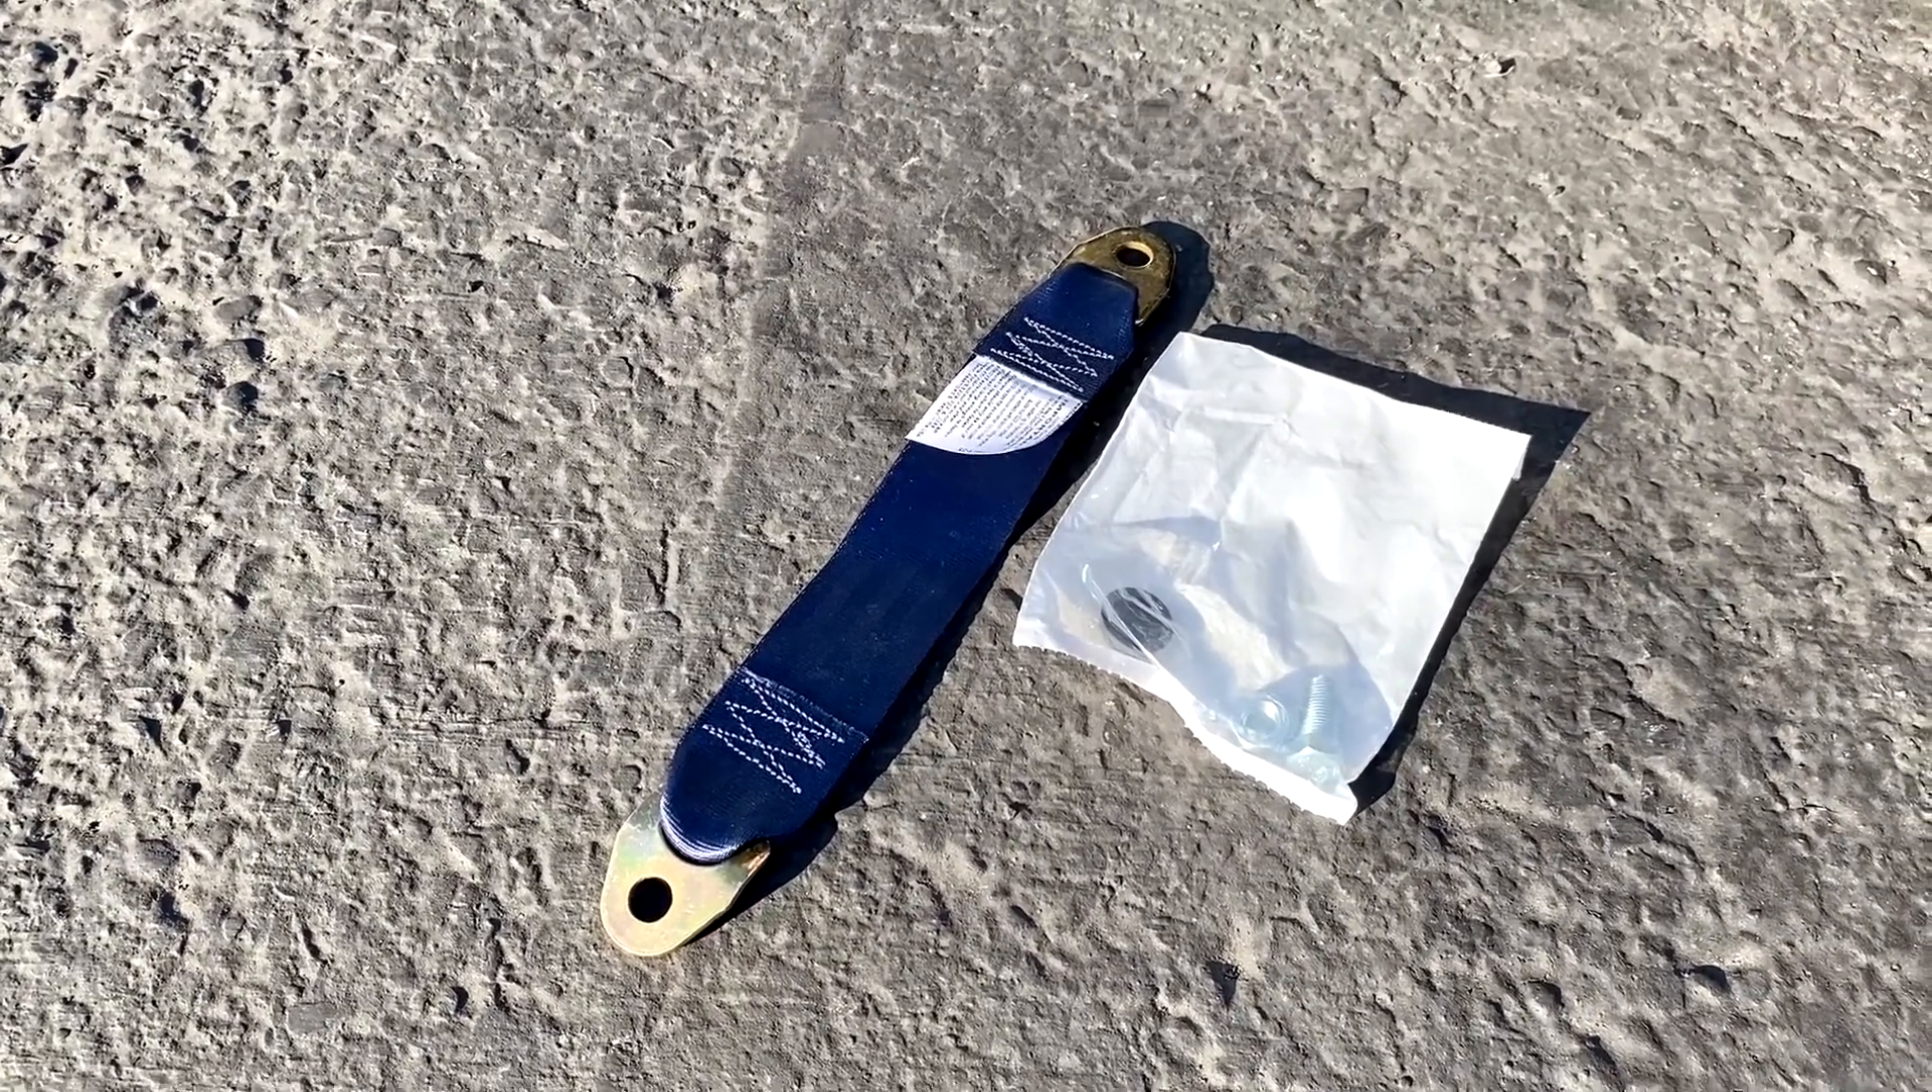And these here are the seat belt extenders that I still need to put in or have installed.